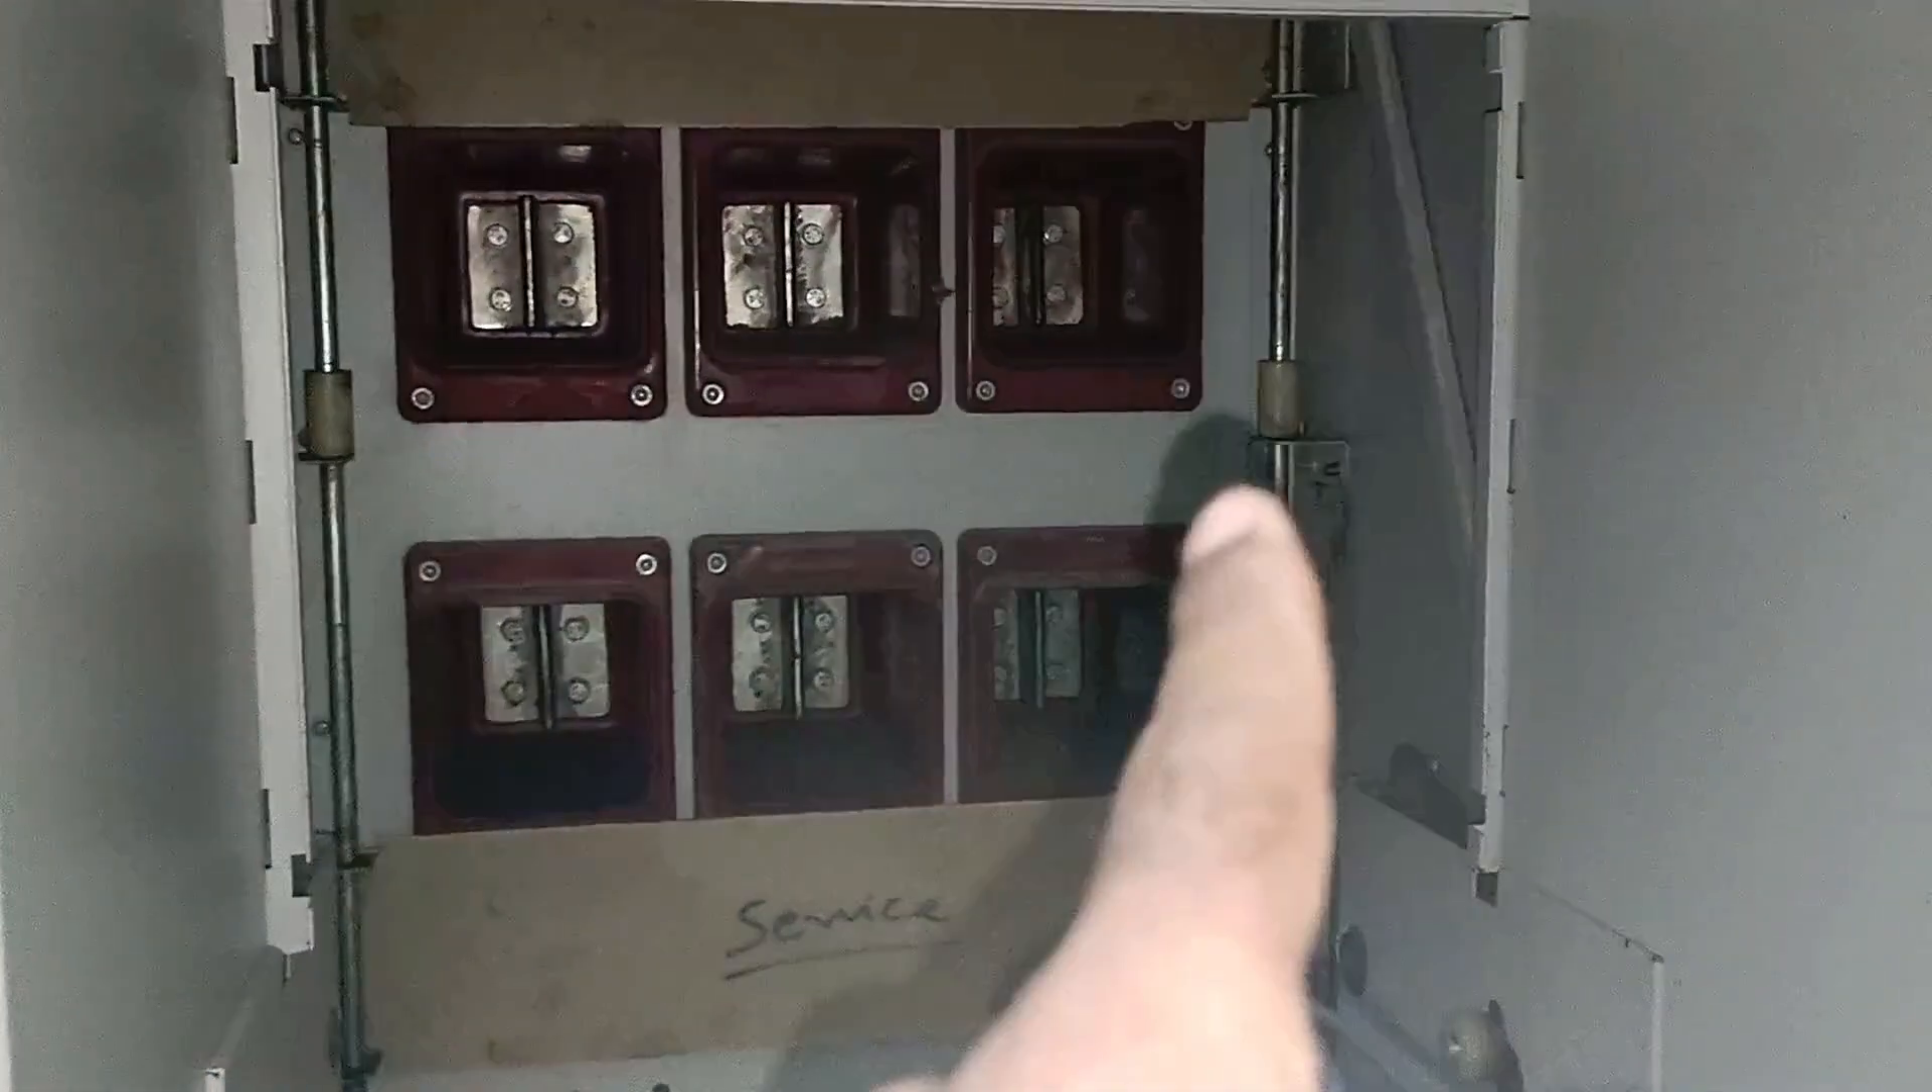After removing vacuum circuit breaker you can see this chamber here here you can see it is completely open.